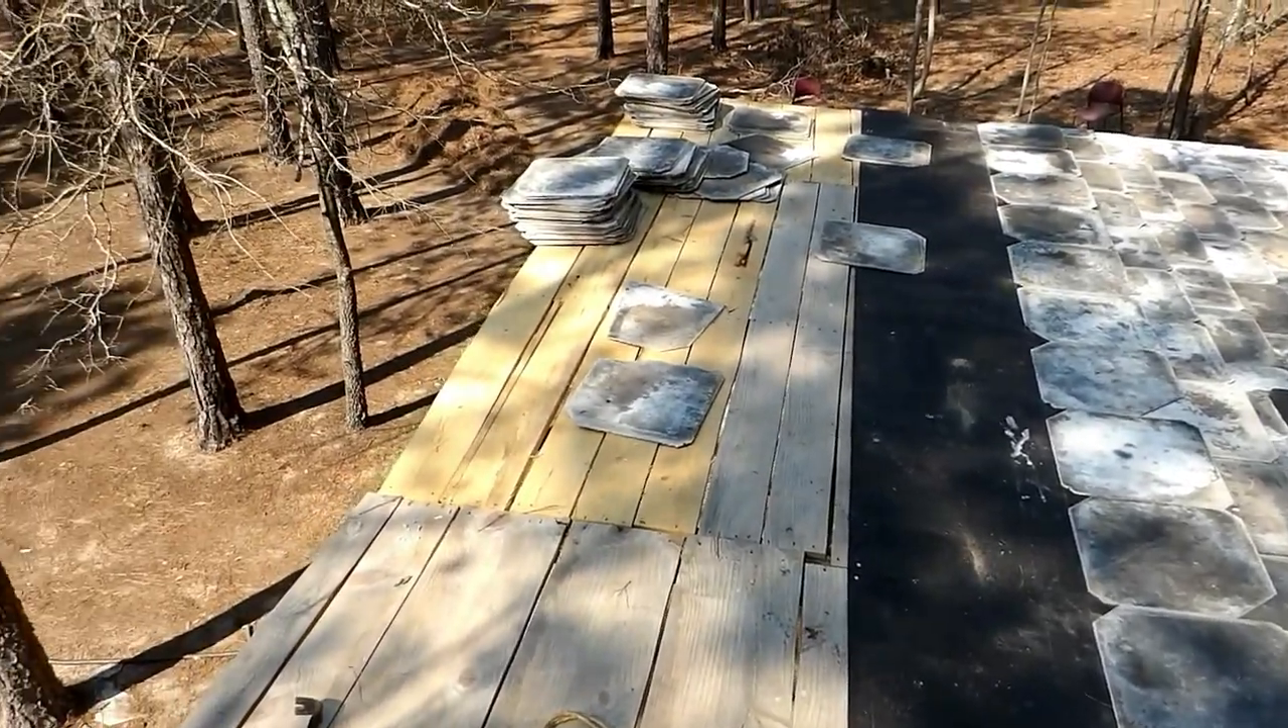So I probably got about seven rows, eight rows to do yet to finish up our roof.